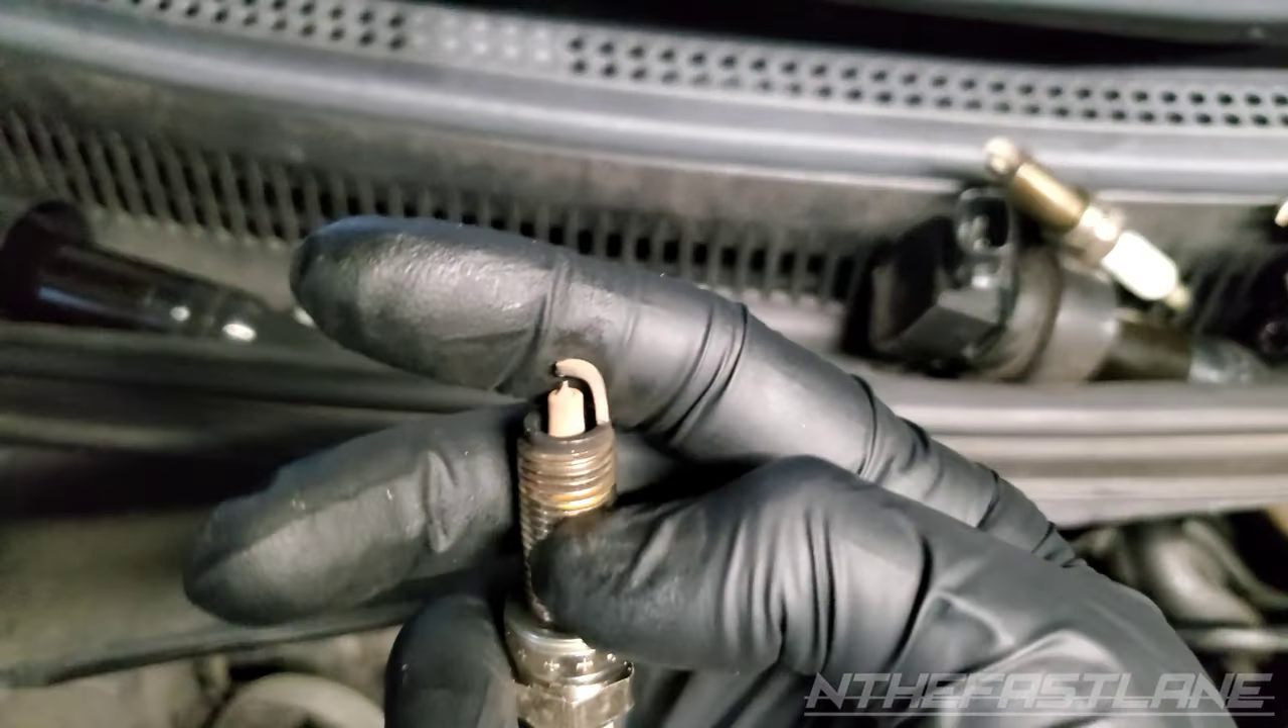I went ahead and pulled the spark plugs, coil pack spark plugs.